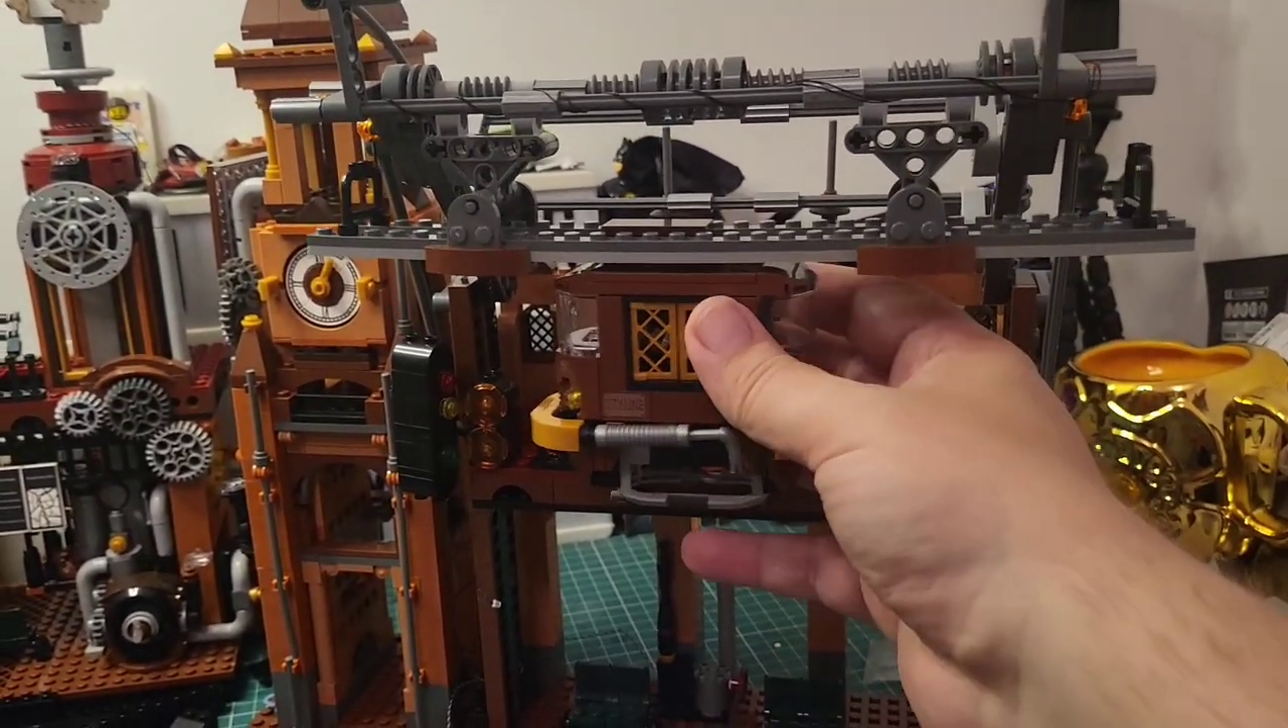You can see we've now installed this overhead rail here. Which is holding this cable car.